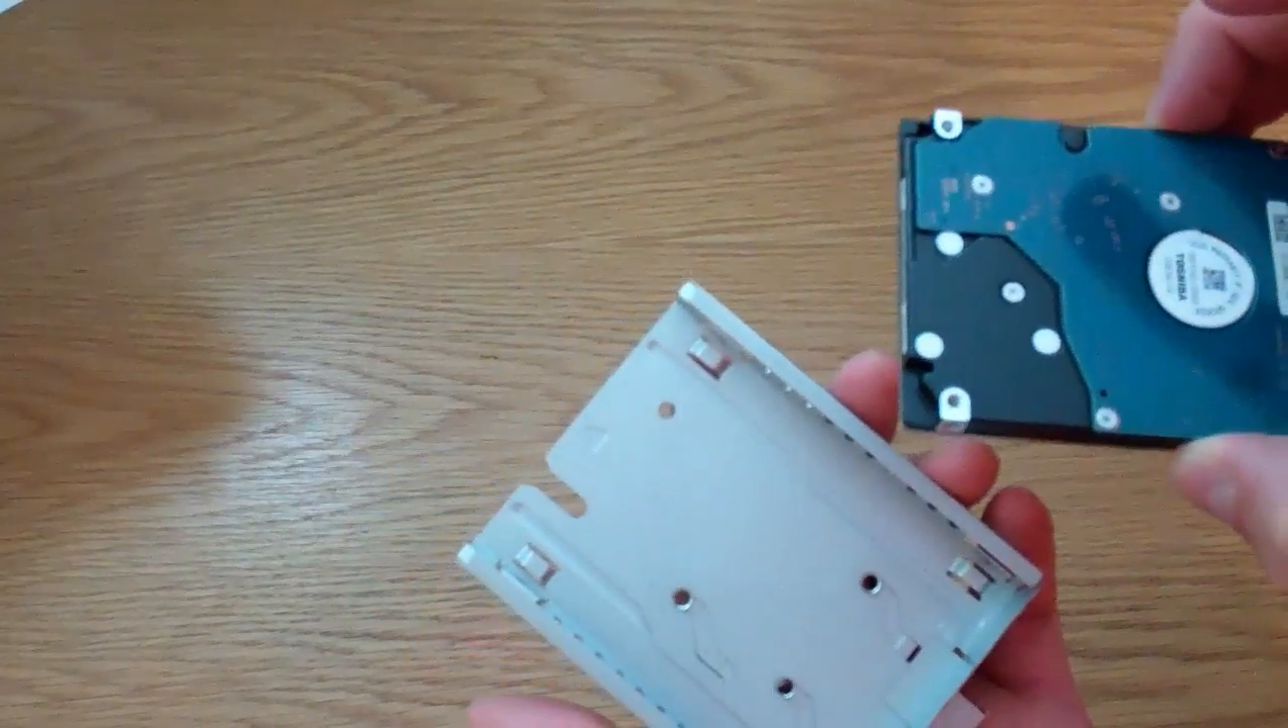And there we have the hard drive detached from the cradle.